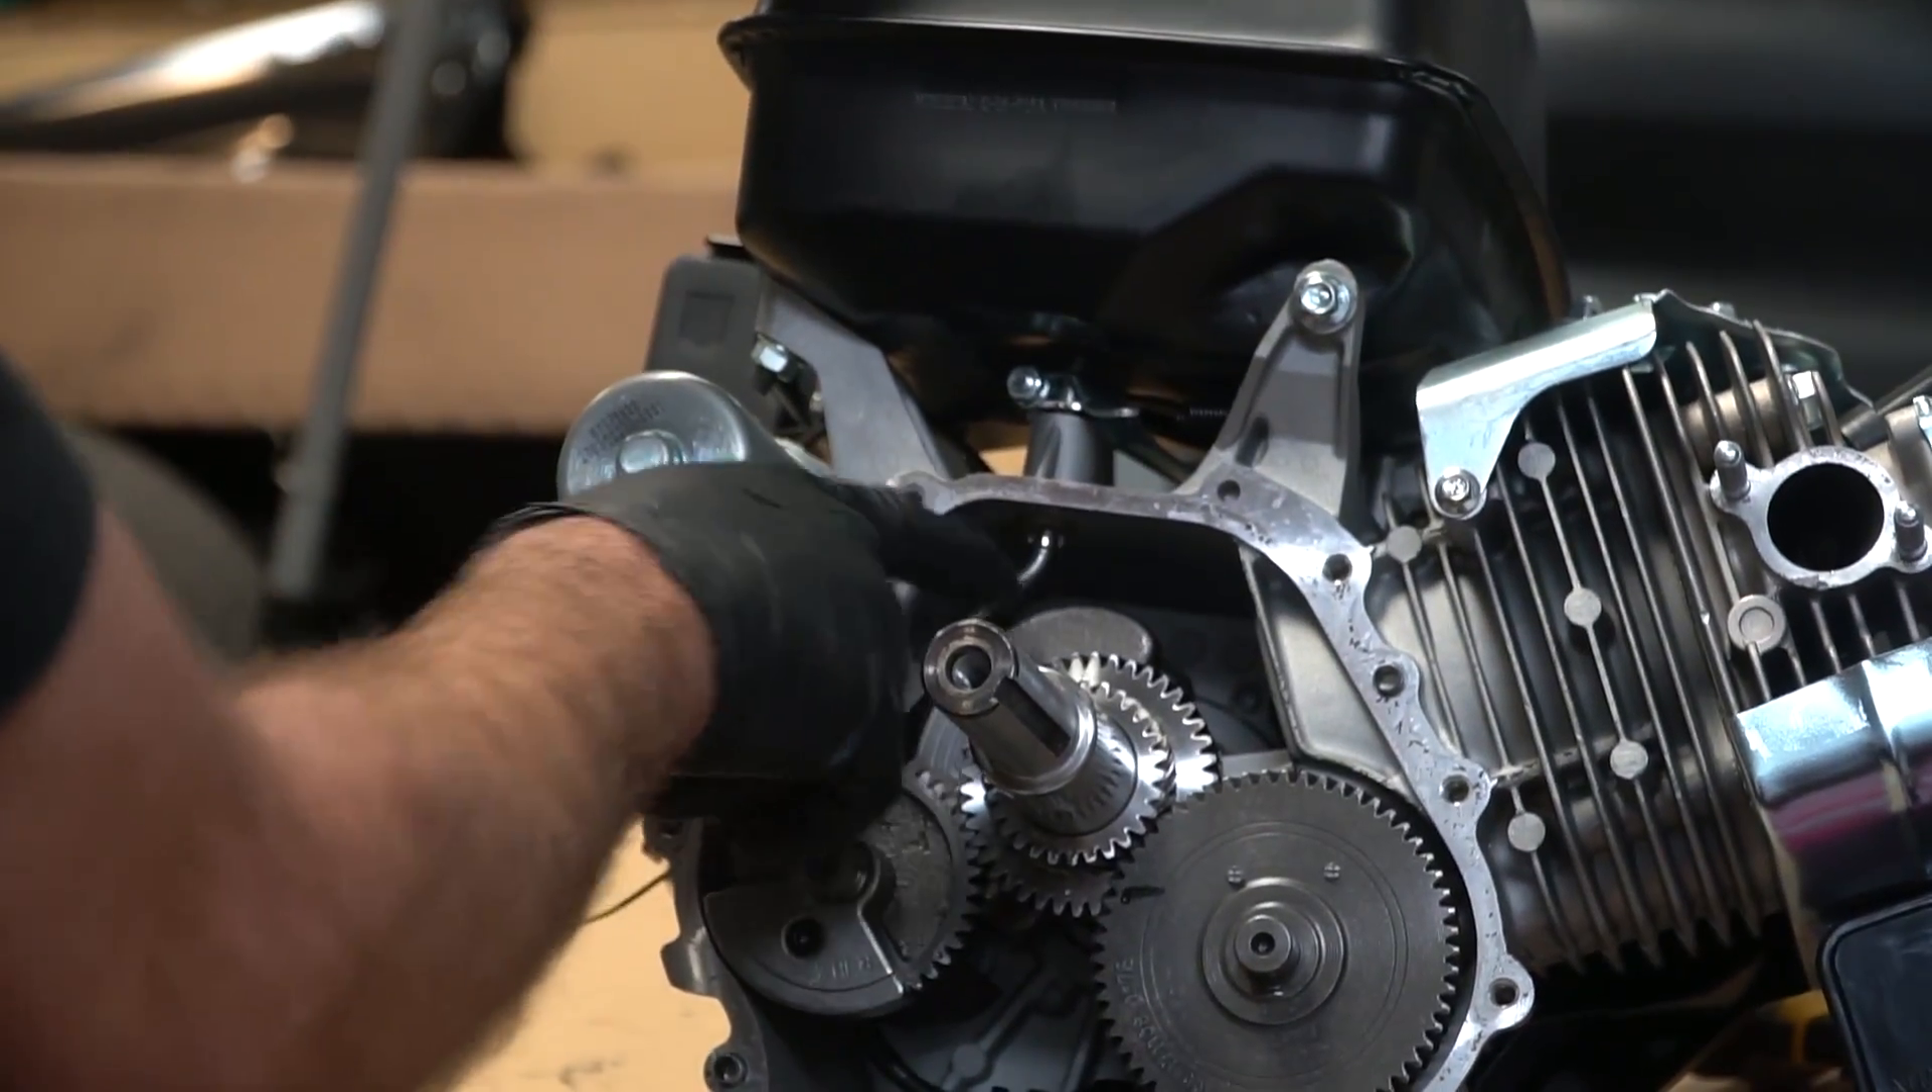So now that we have the side cover off, you can see the inside of this engine.